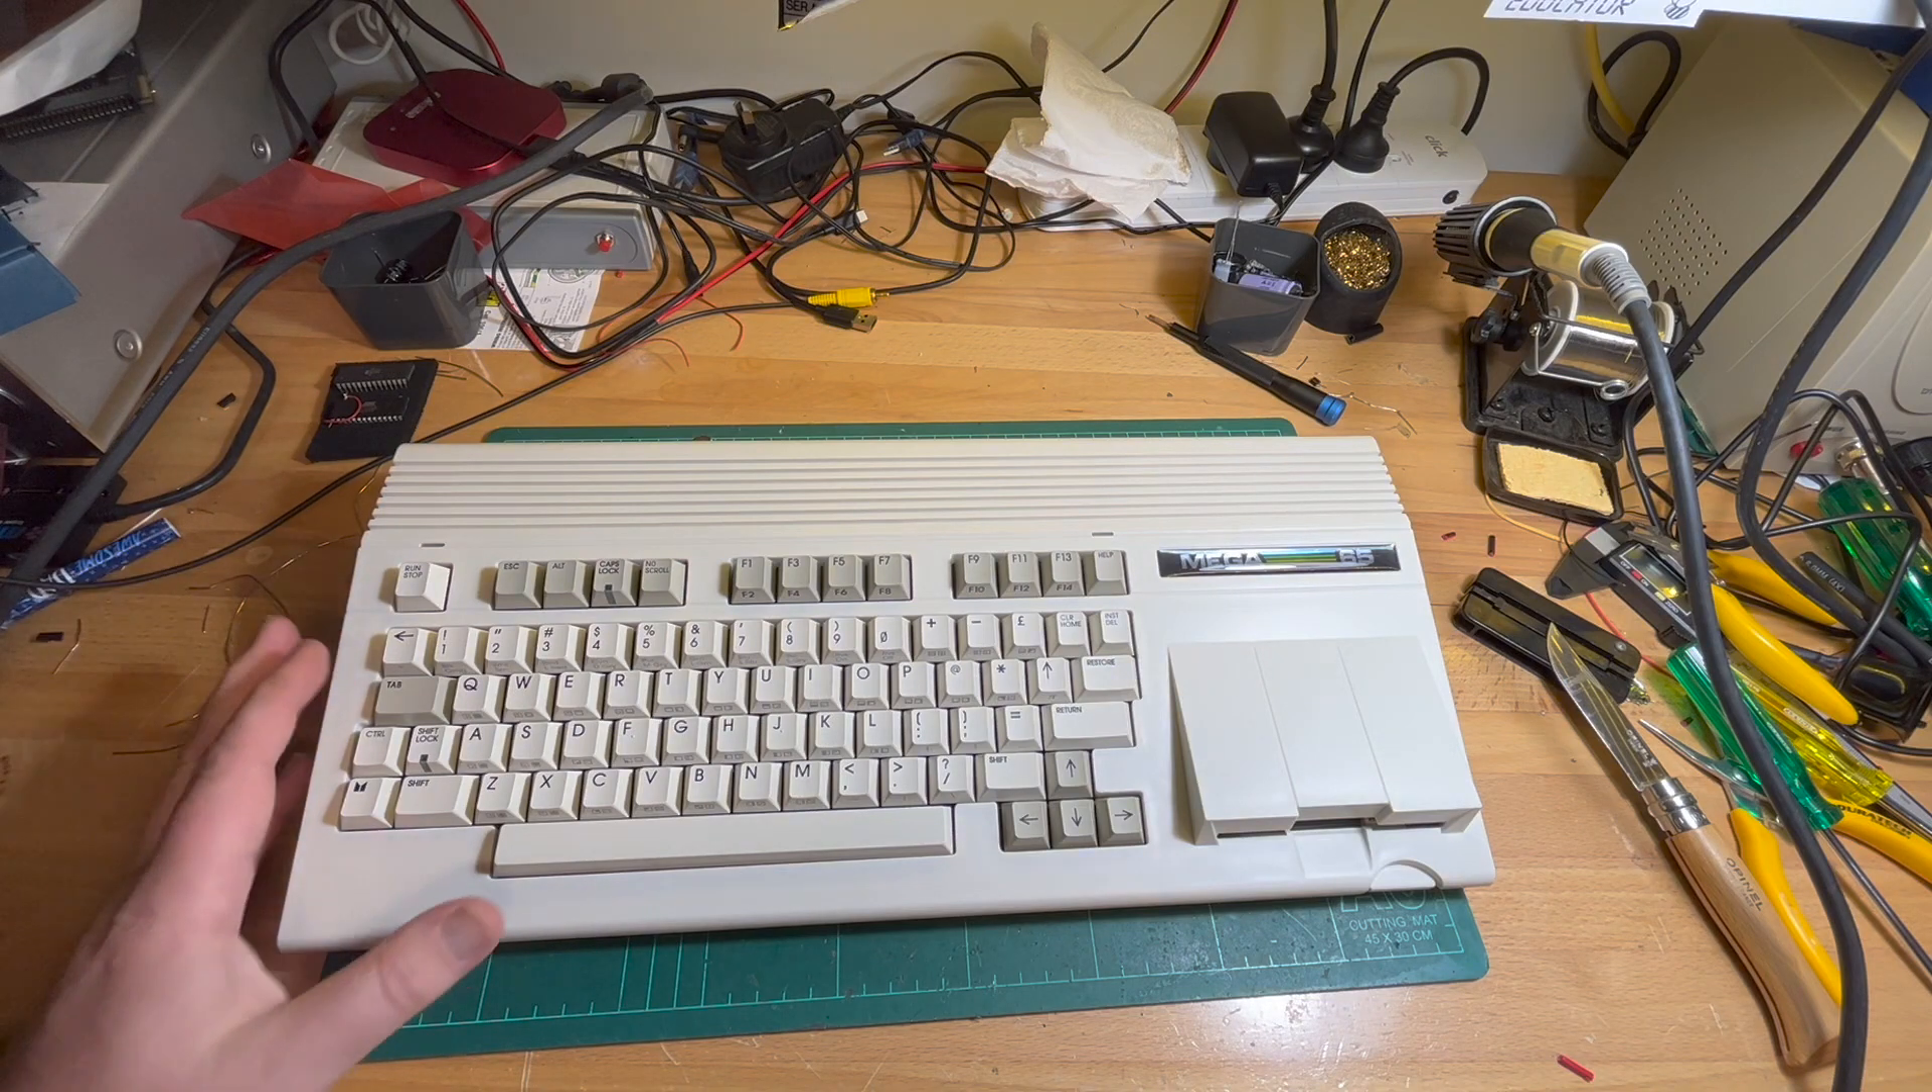Alright, case is back, screwed back together and it still seems to be working.